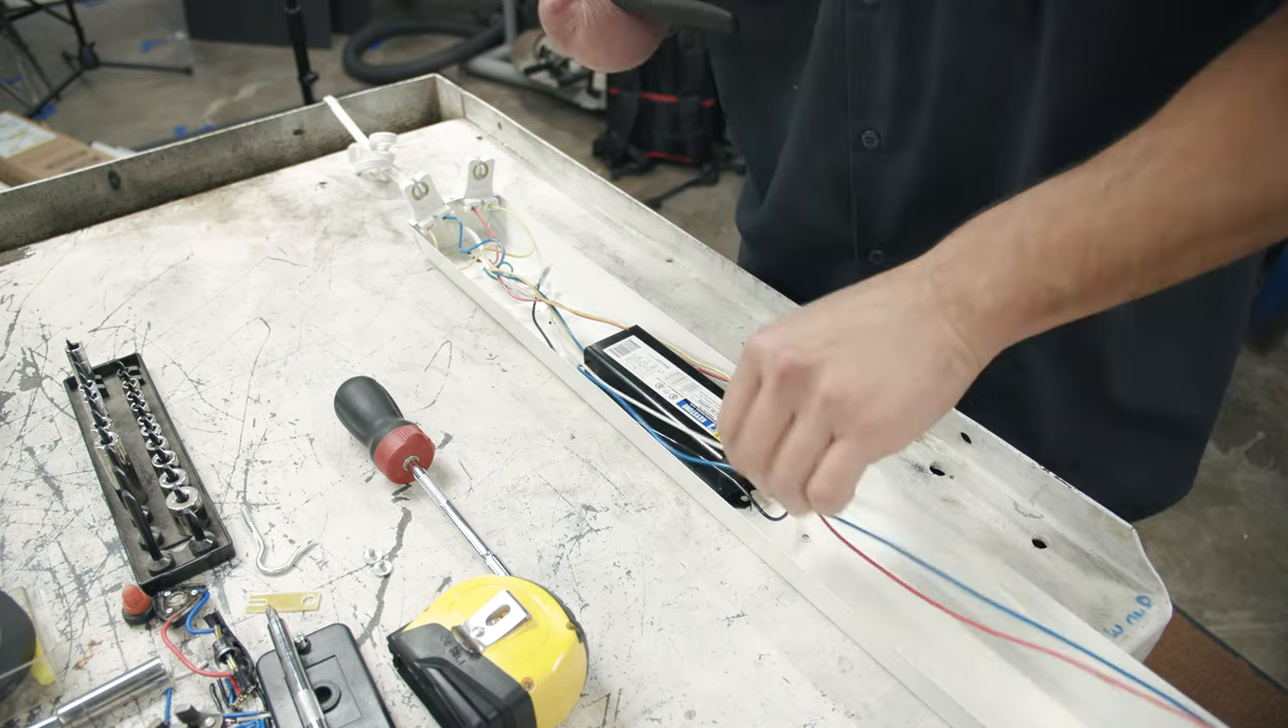And then with the cover out of the way, you can see the ballast right here.